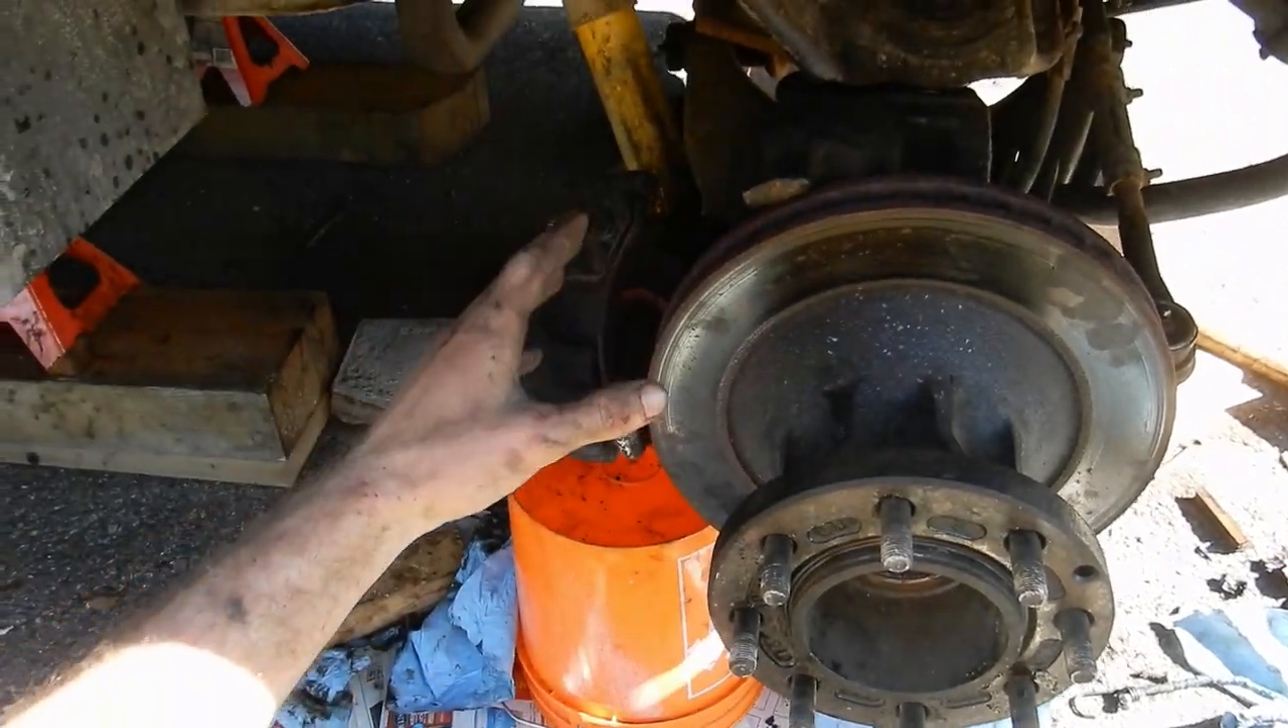Okay I've put this rotor back on.